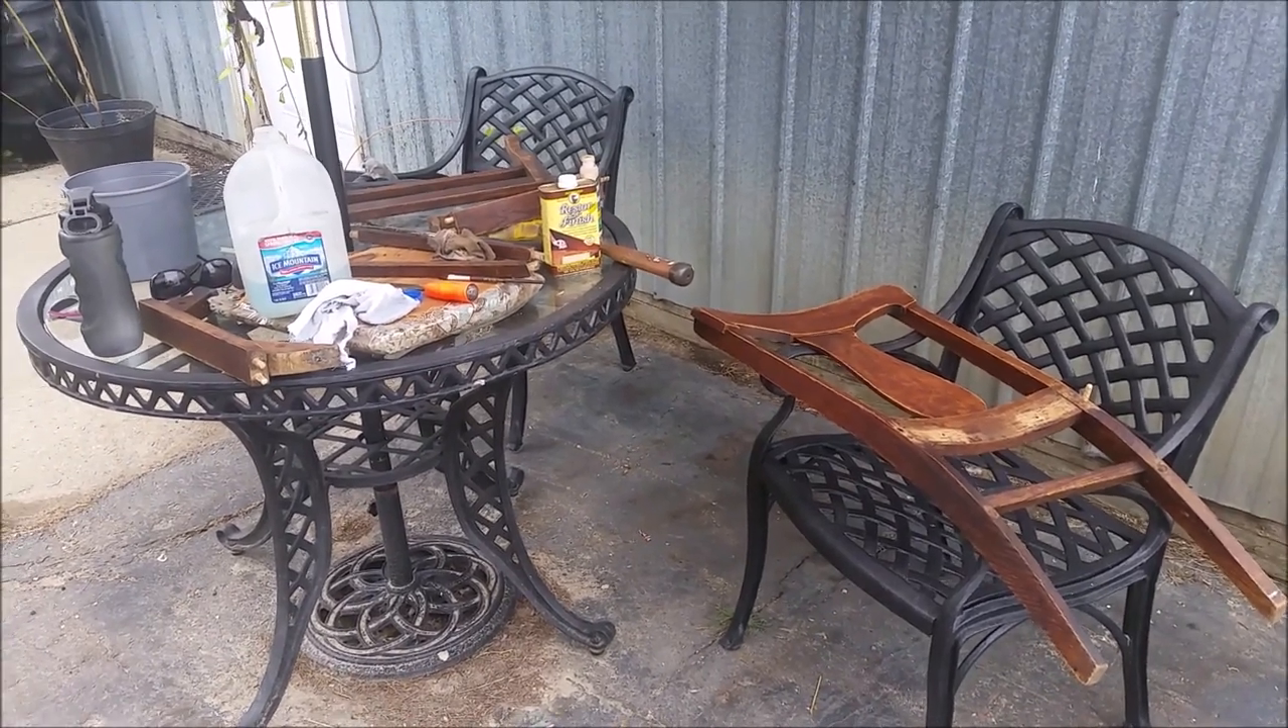So here is what my poor little chair looks like, all taken apart.